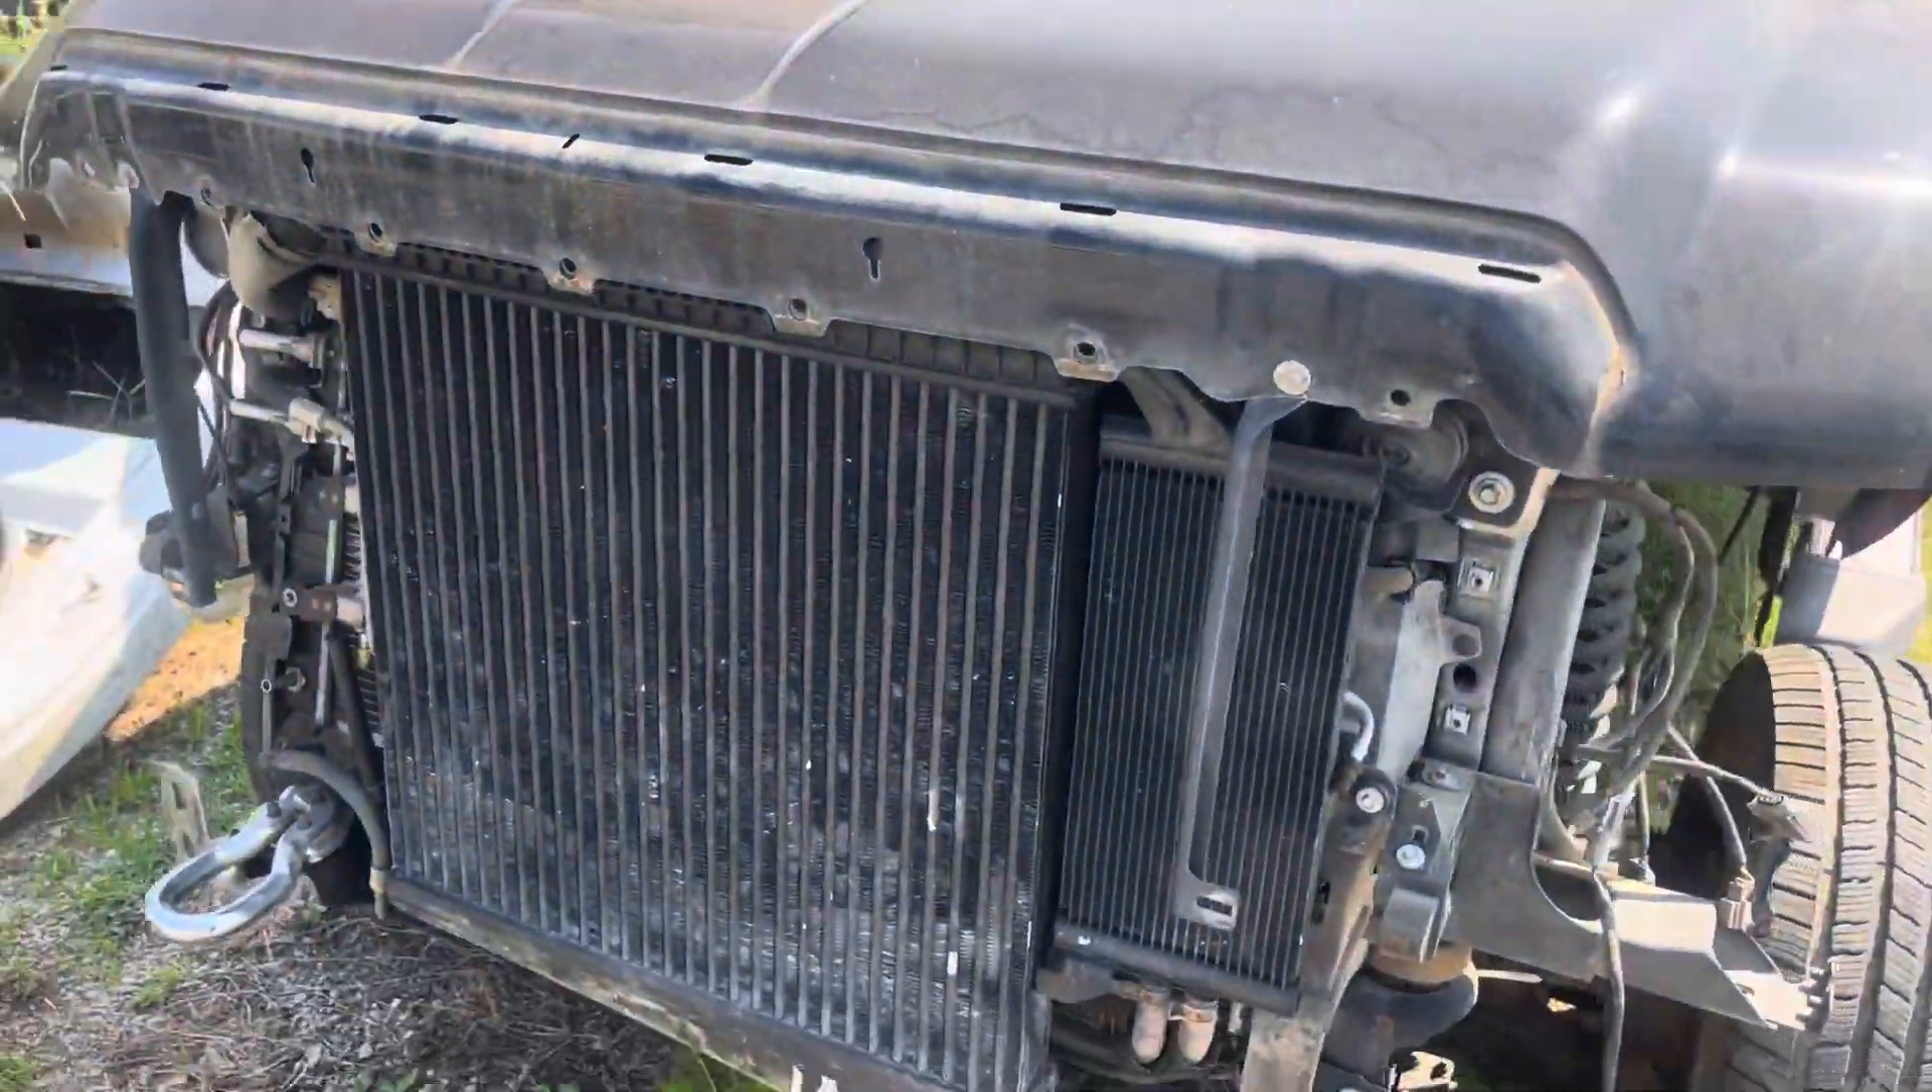Still got the hood on this truck here we've got the grill off because we had to repair a little busted spot on it.